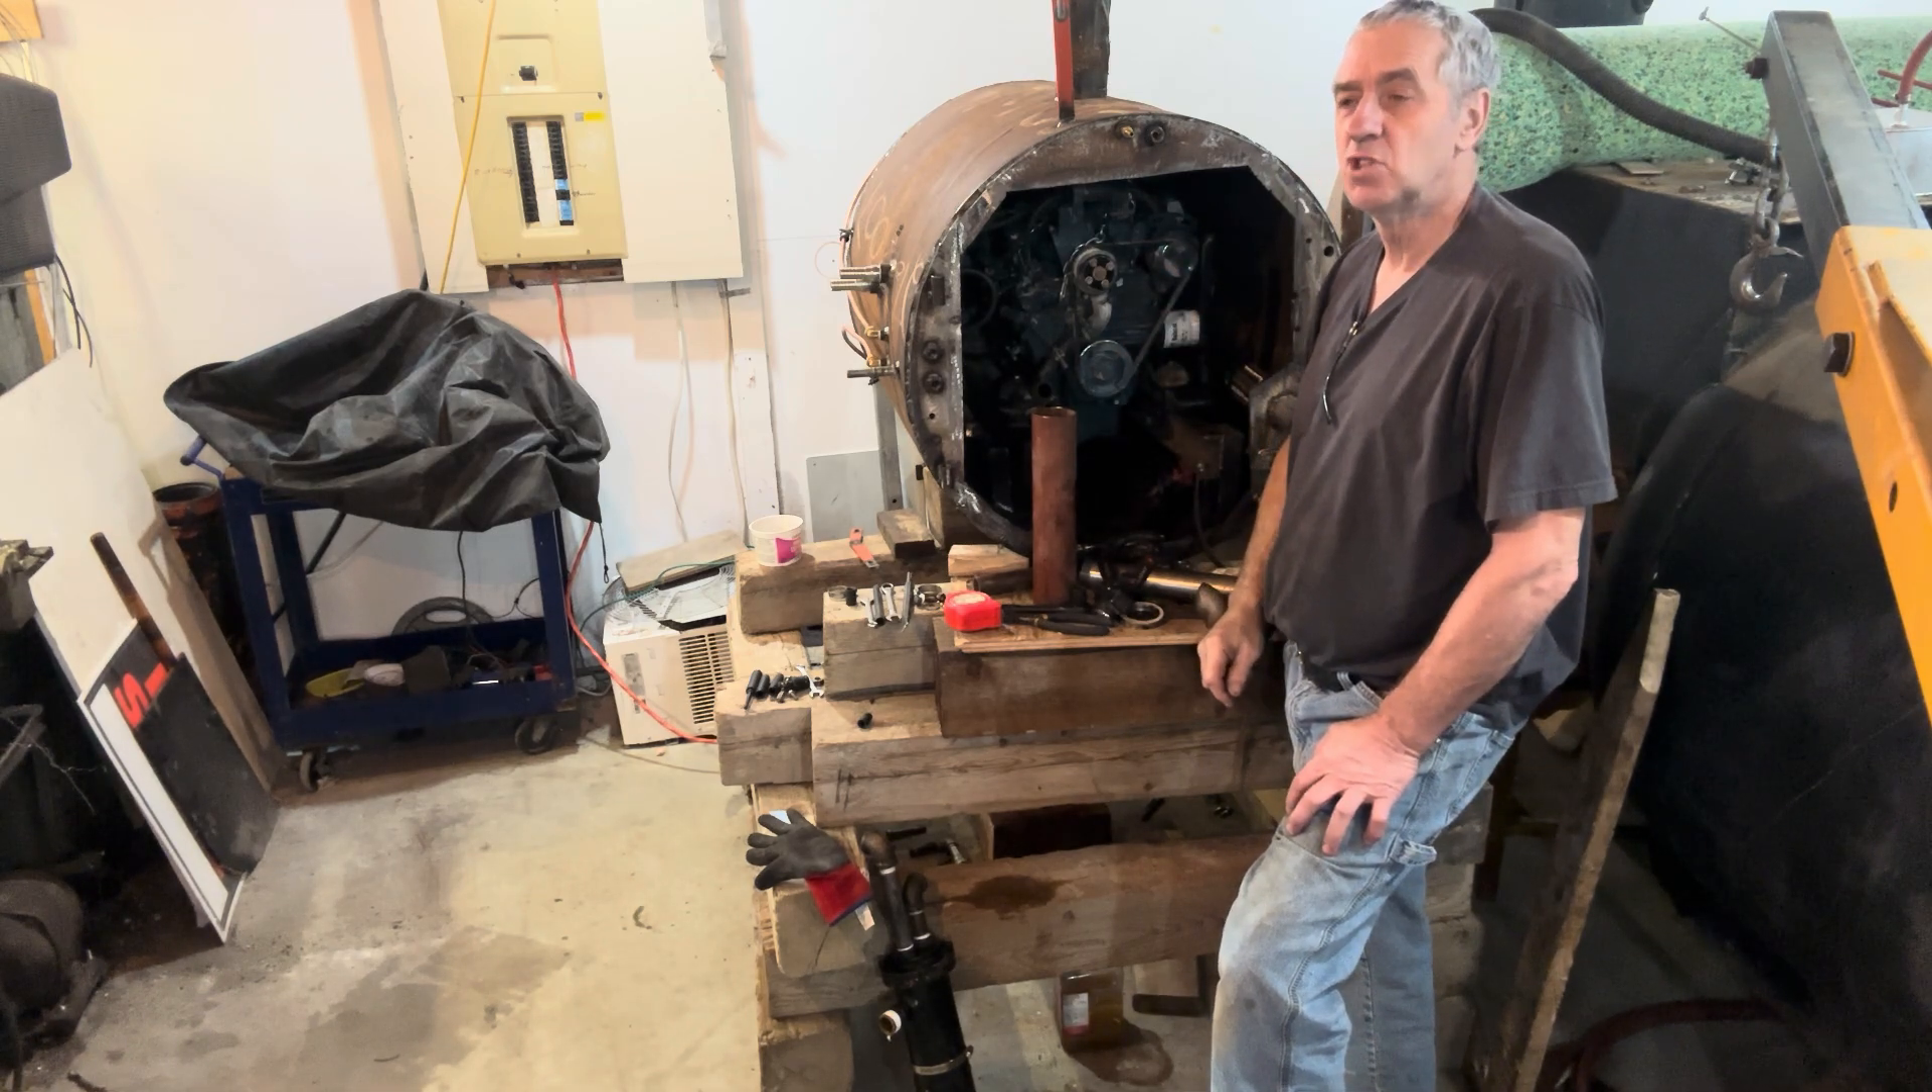The new engine for my diesel electric submarine is in.